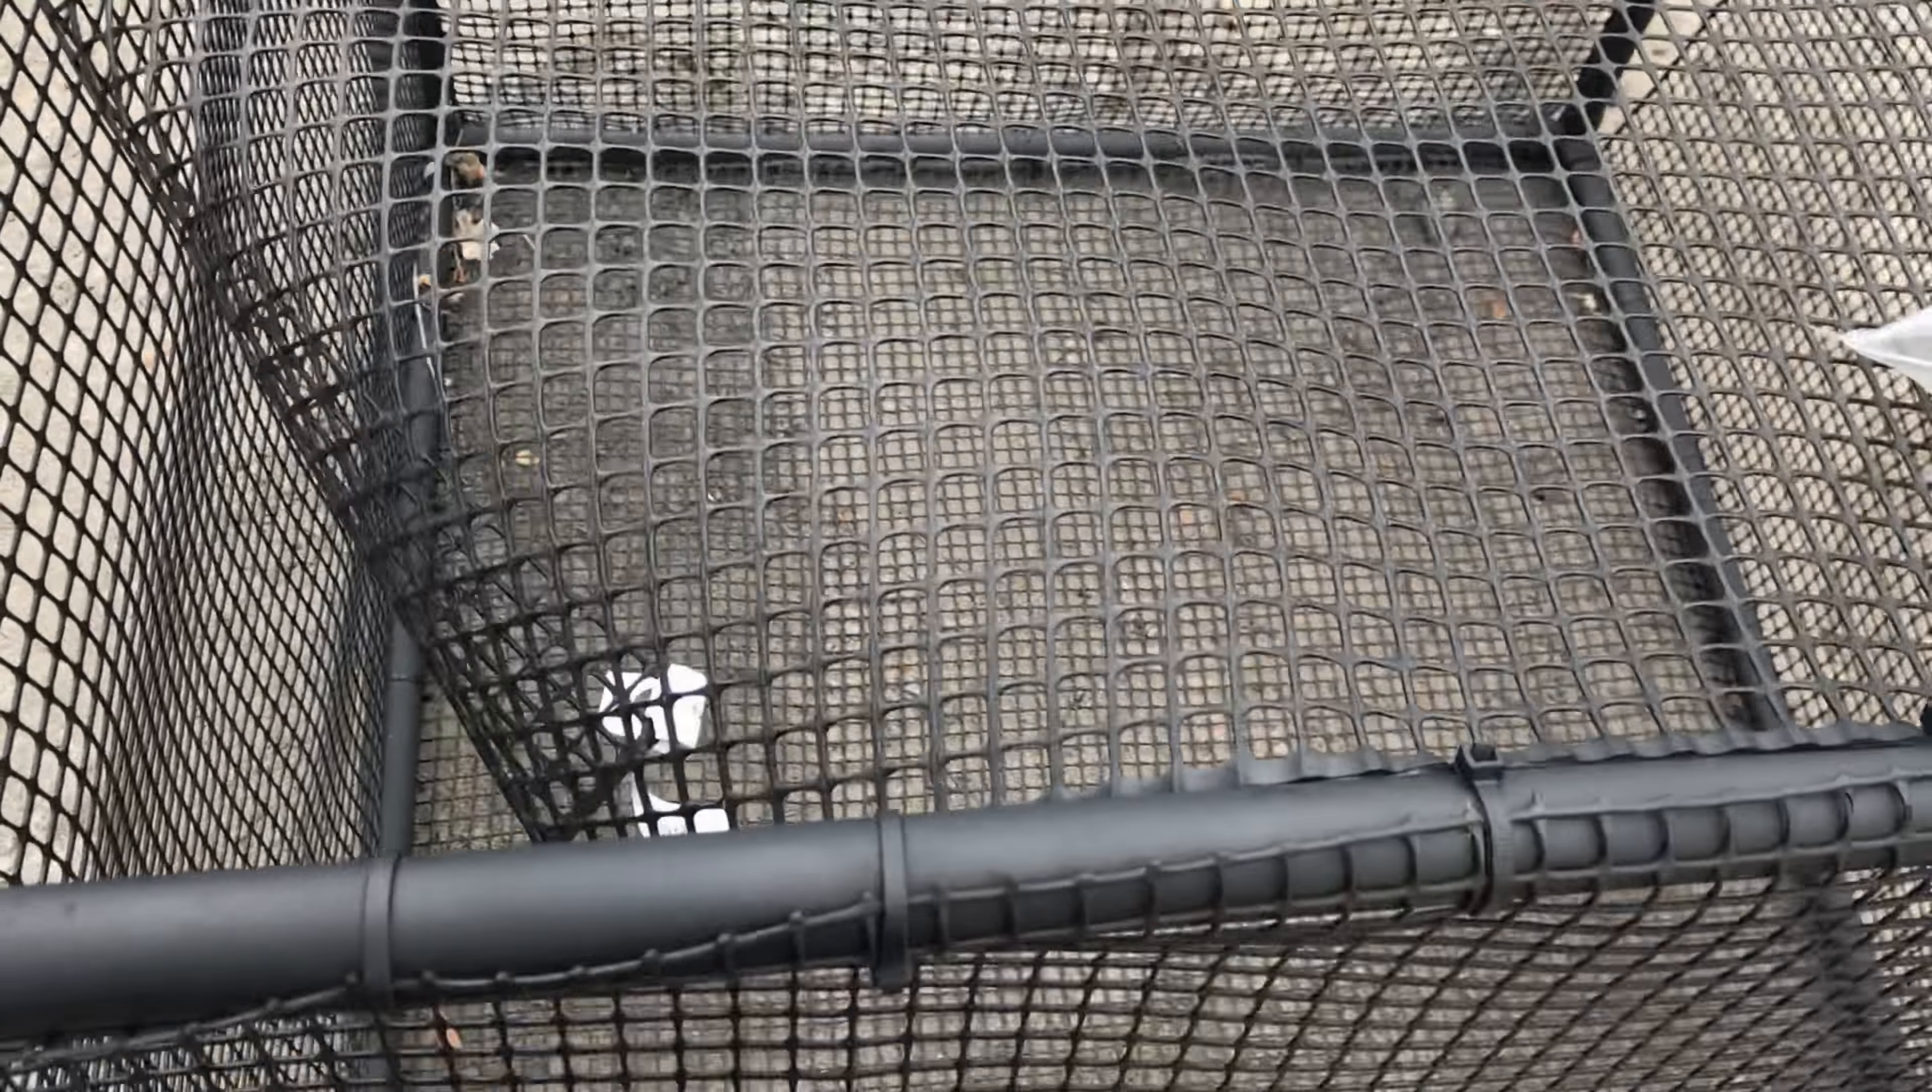In this finished example, you can see that the cage is built. It's basically a cube.